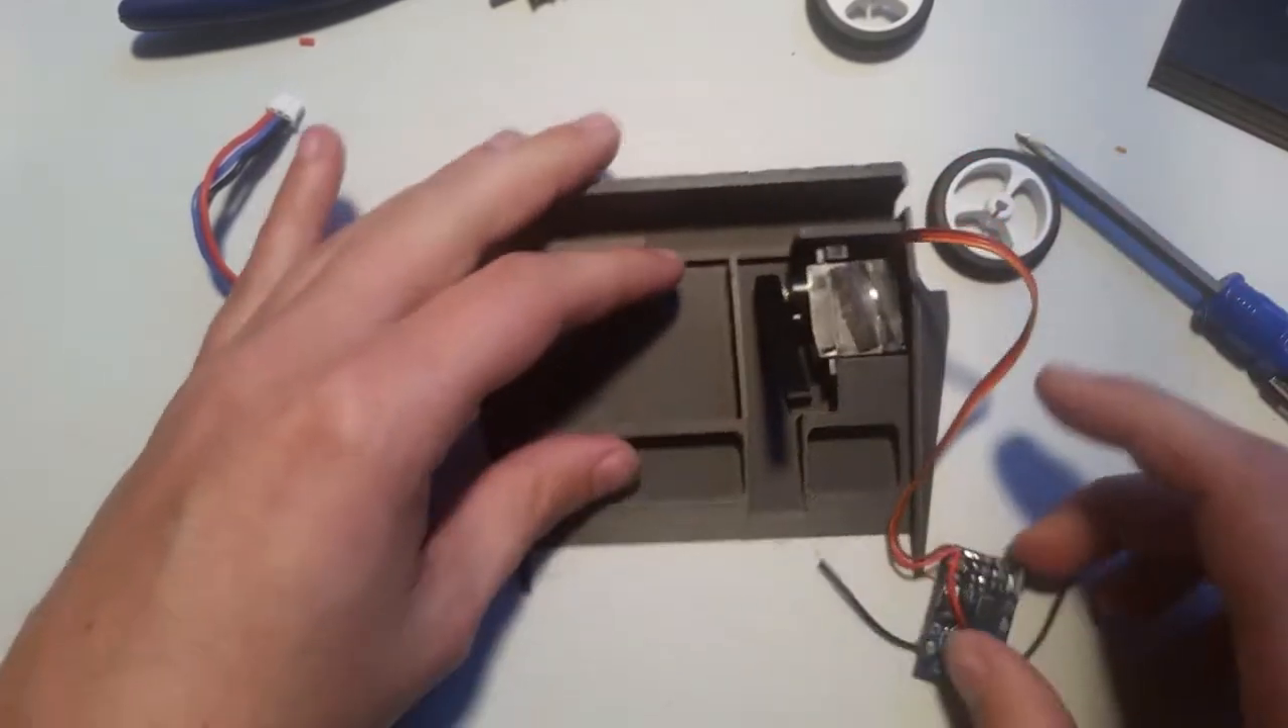So, now, we've installed the servo.